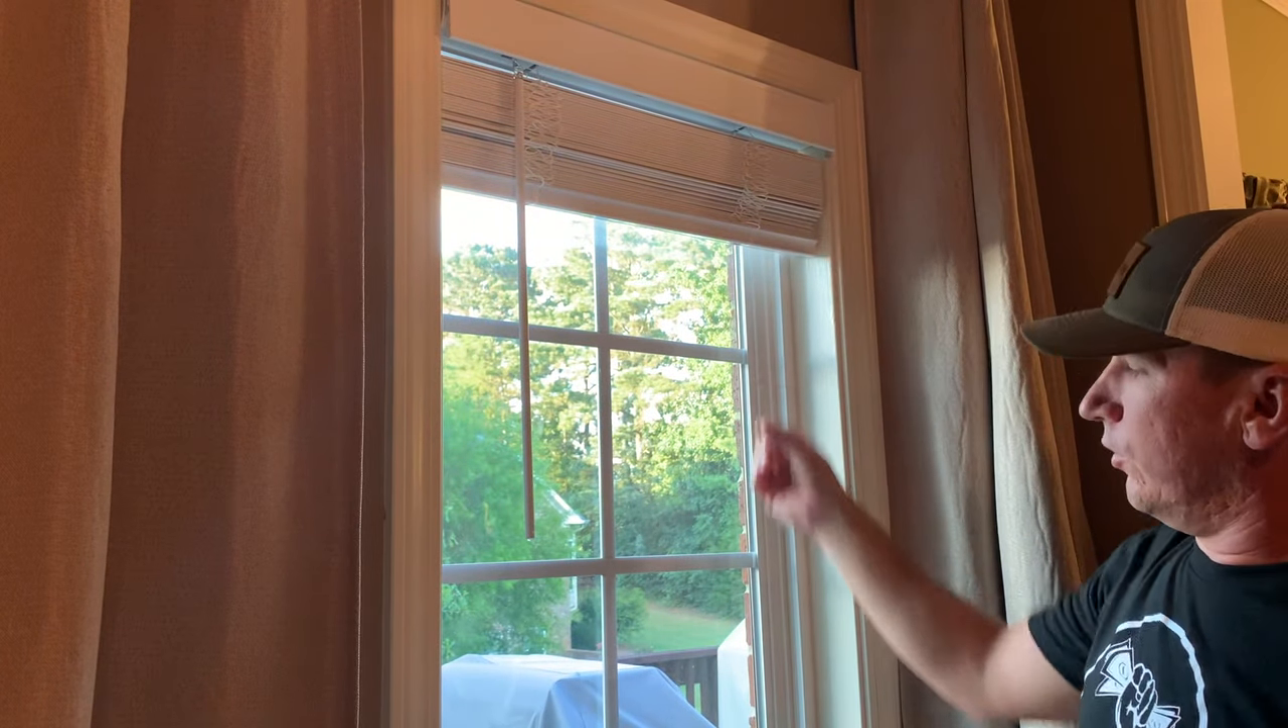I need to make sure this other side is engaged as well. And now the blind is installed. These are cord free blinds.